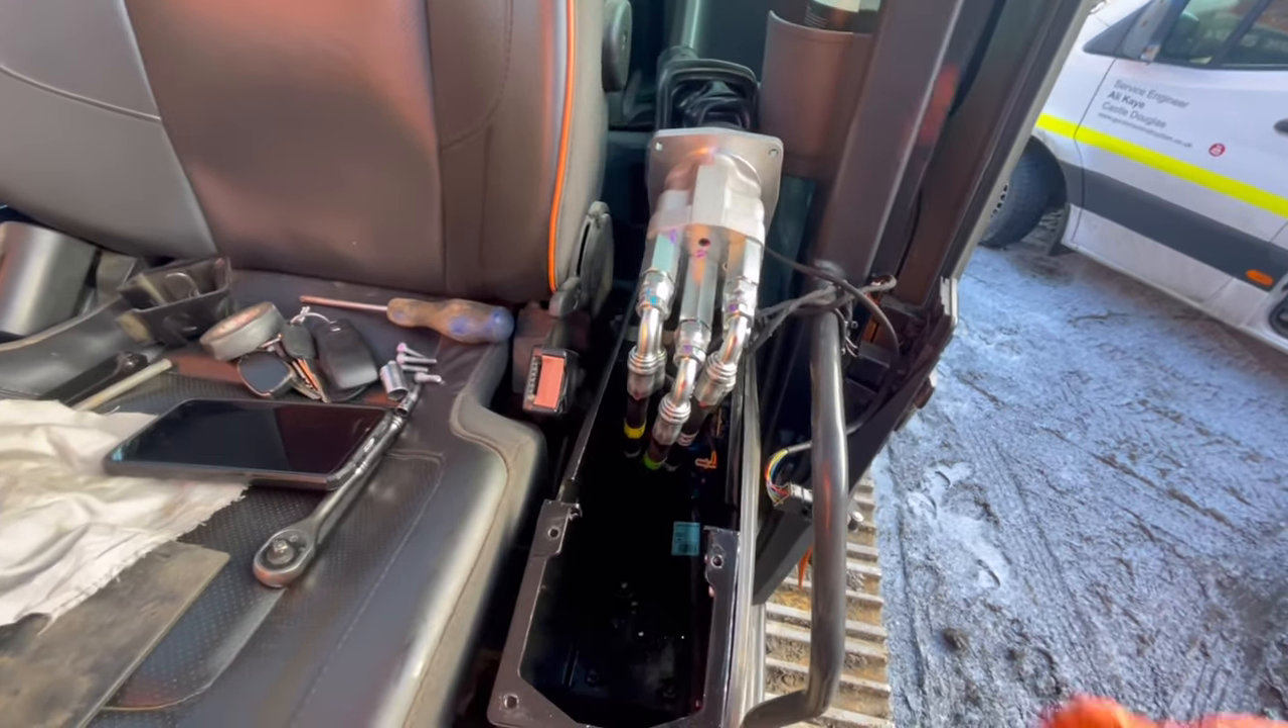Um so yeah i've just got six pipes to take off.